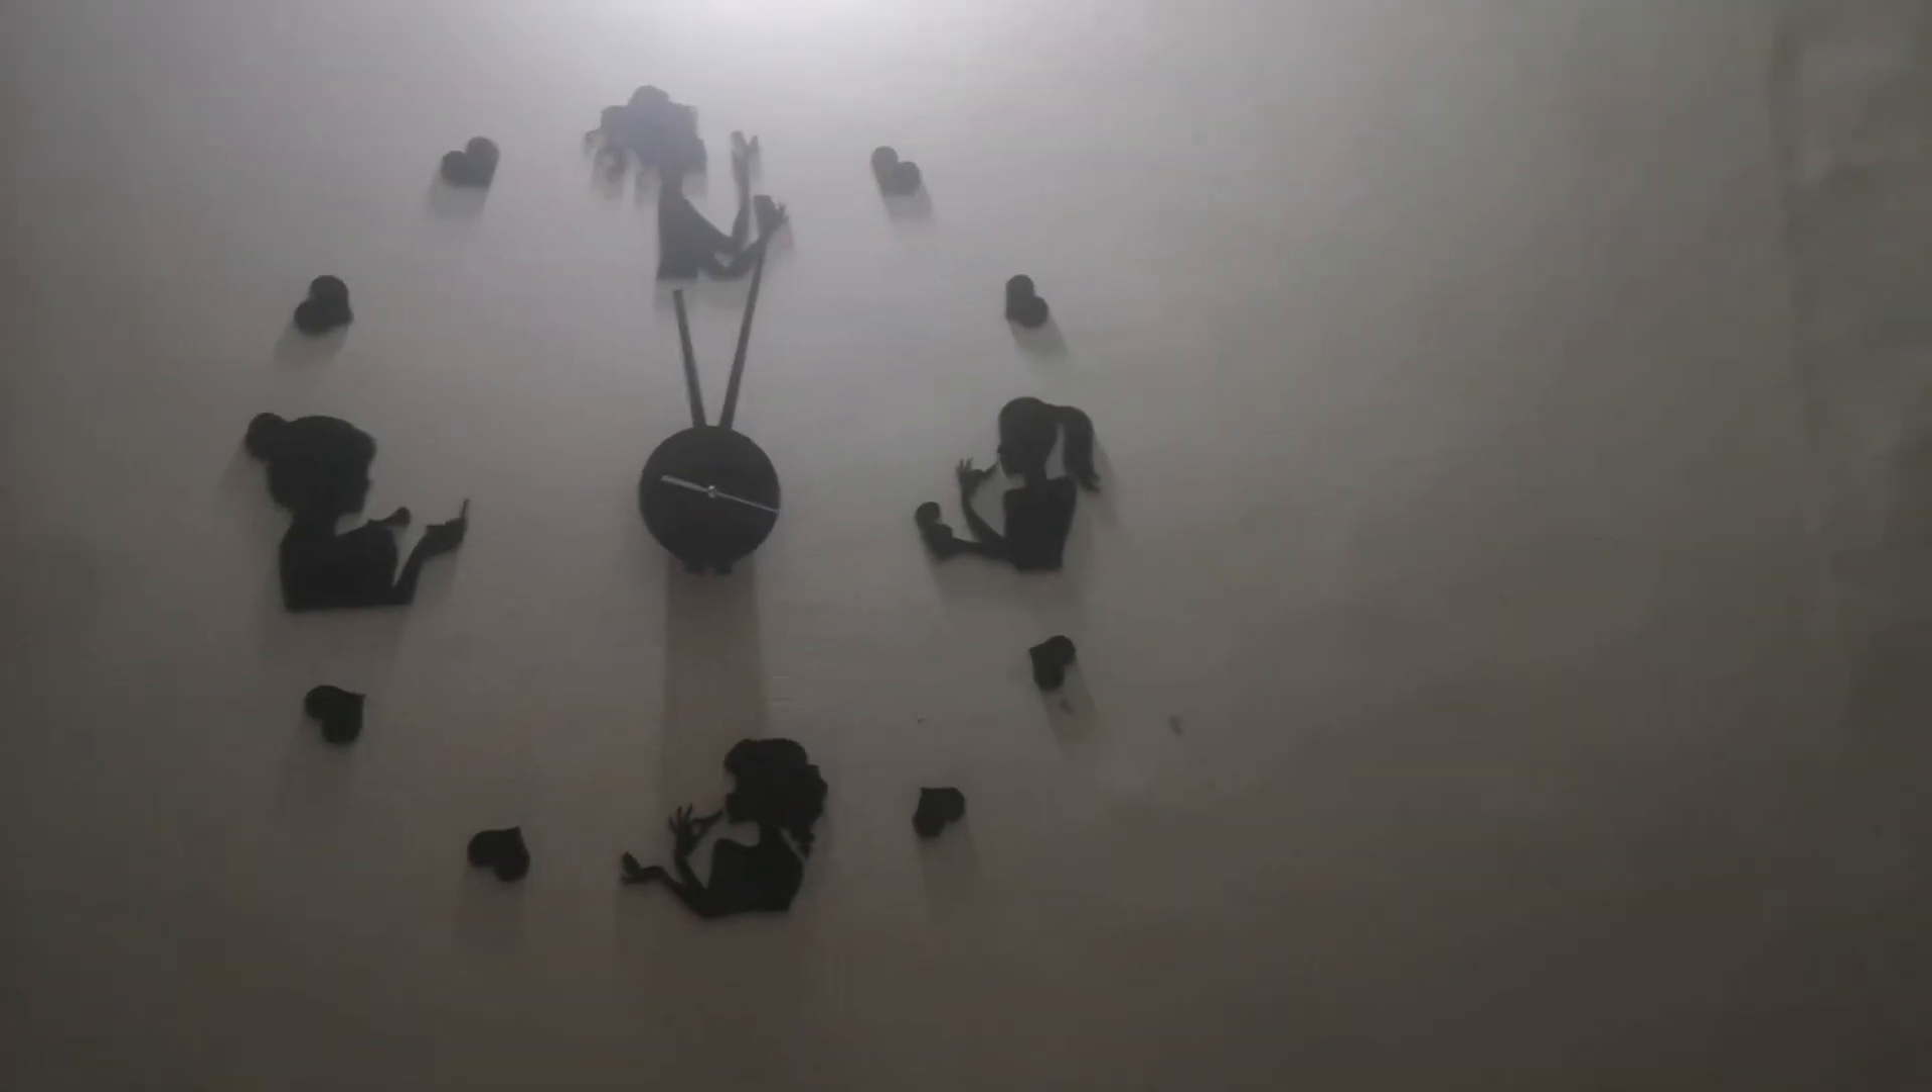ہمارا جو کلوک ہے وہ سیٹ ہو چکا ہے۔